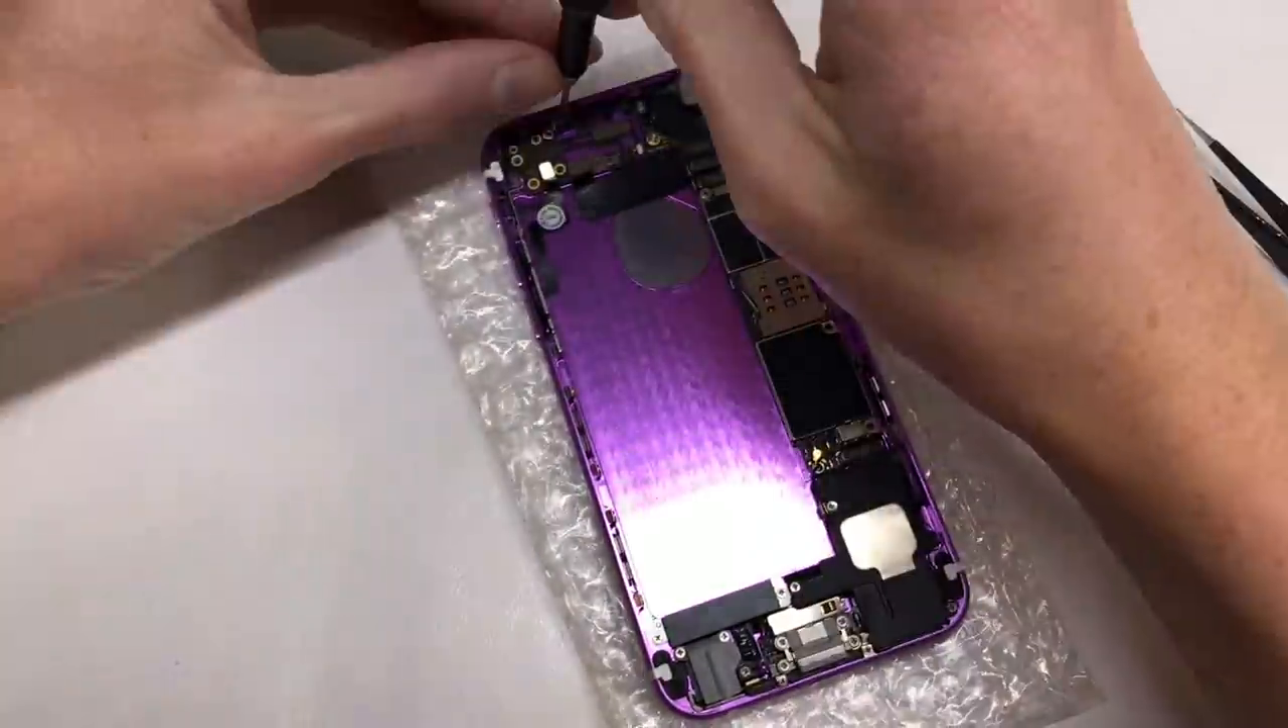This iPhone is now starting to really take shape and is now only needing a battery and an LCD to complete the phone.